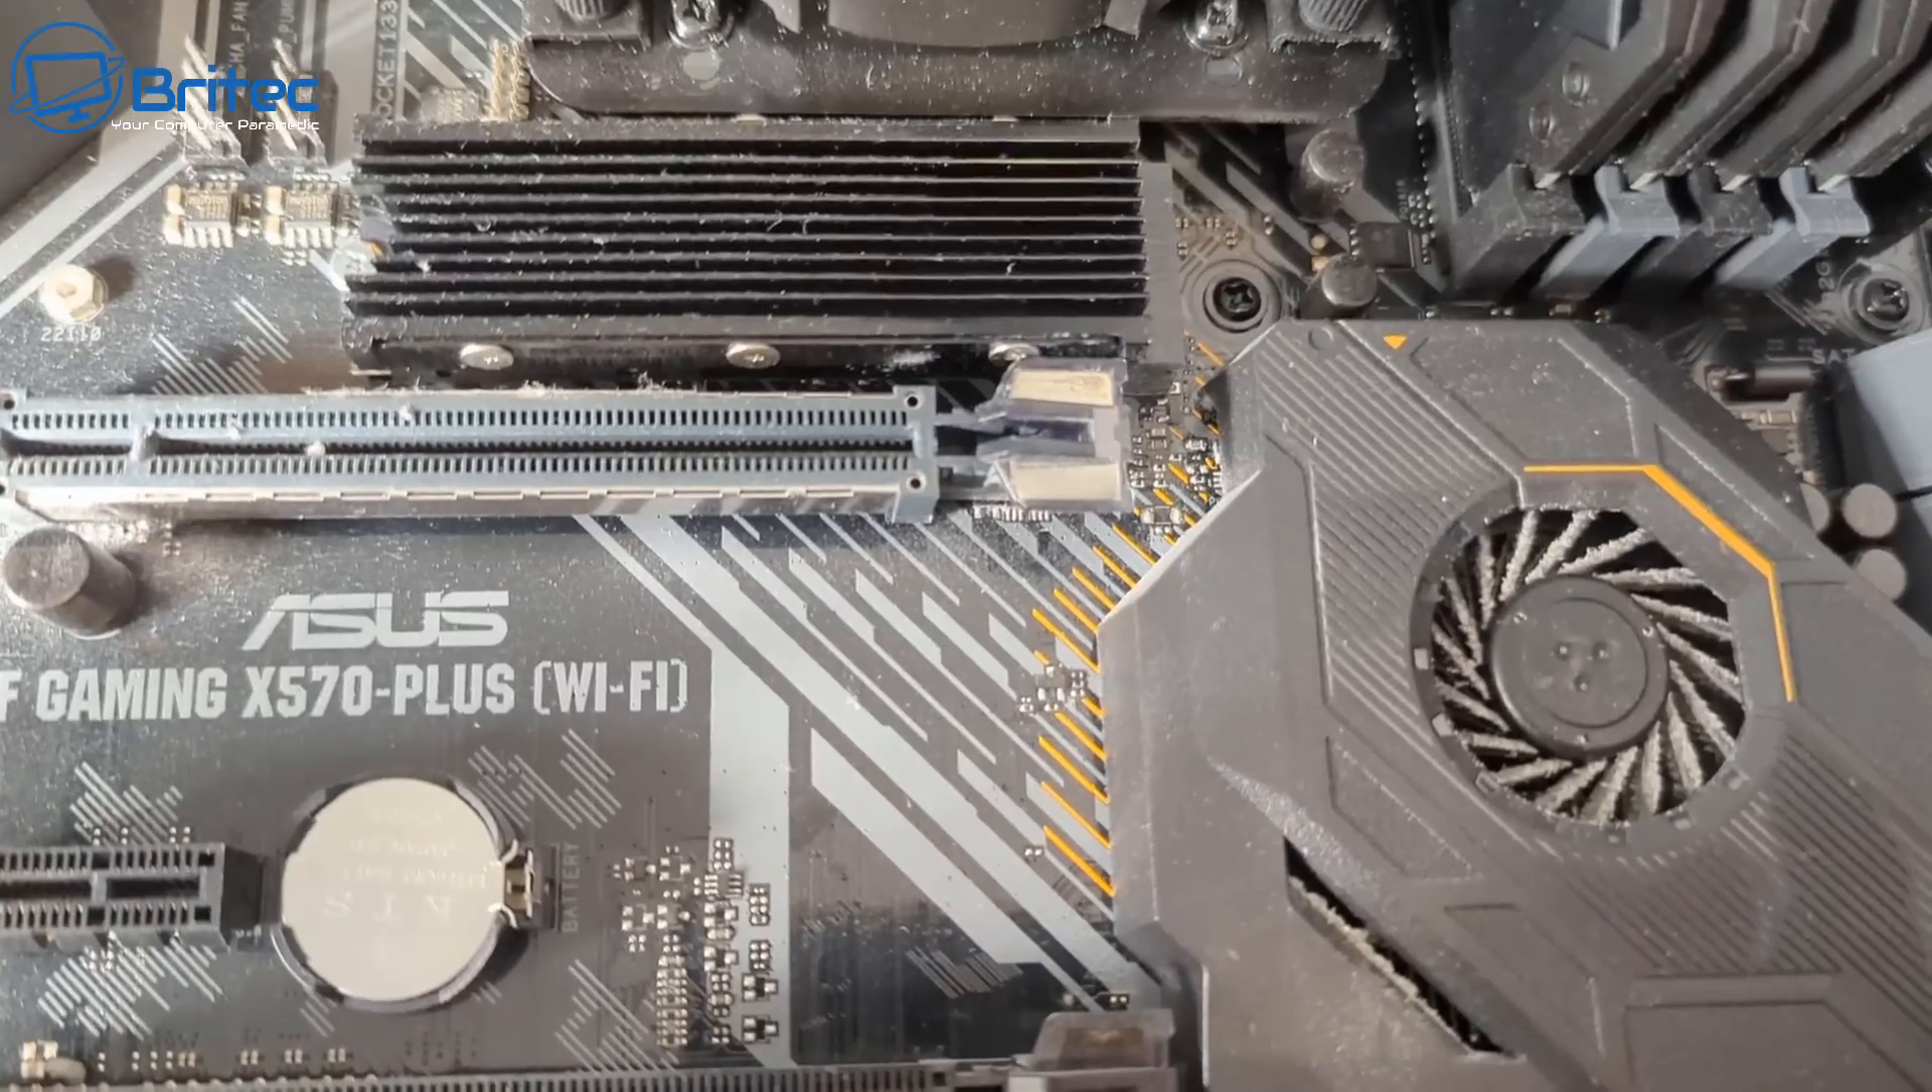So i've removed the graphics card here.